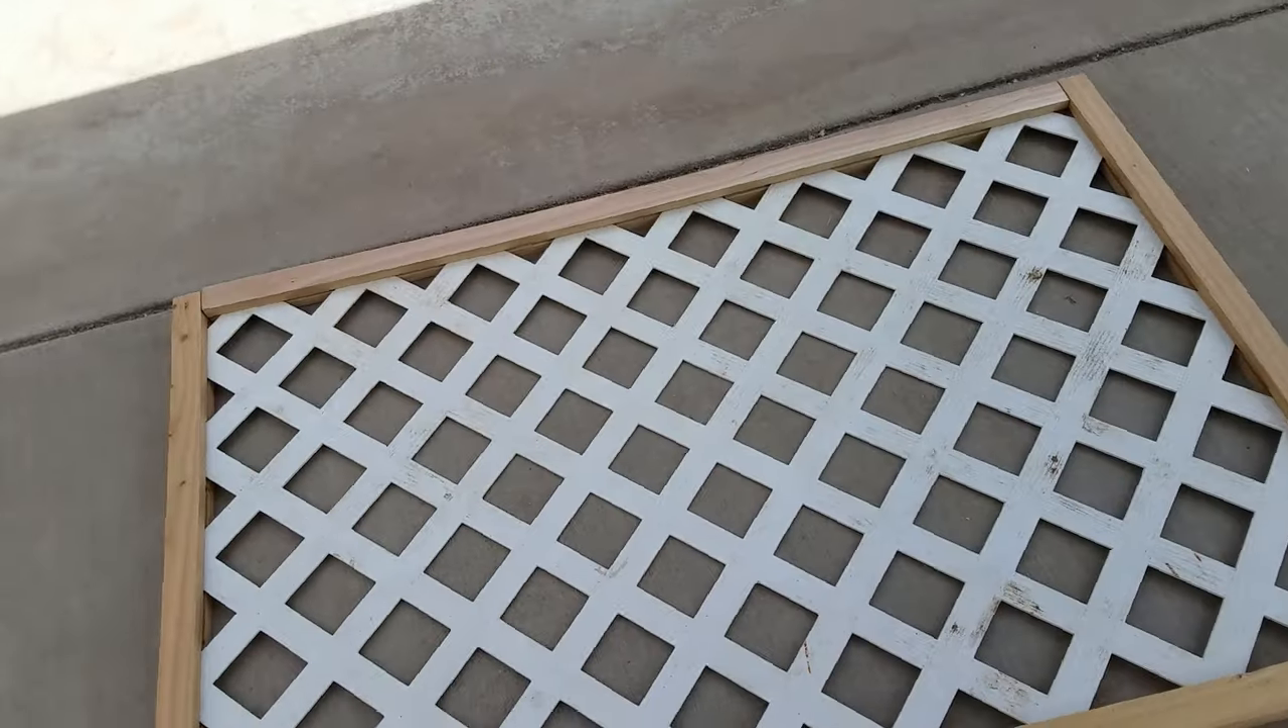So here's one lattice panel mocked up everything fits well.